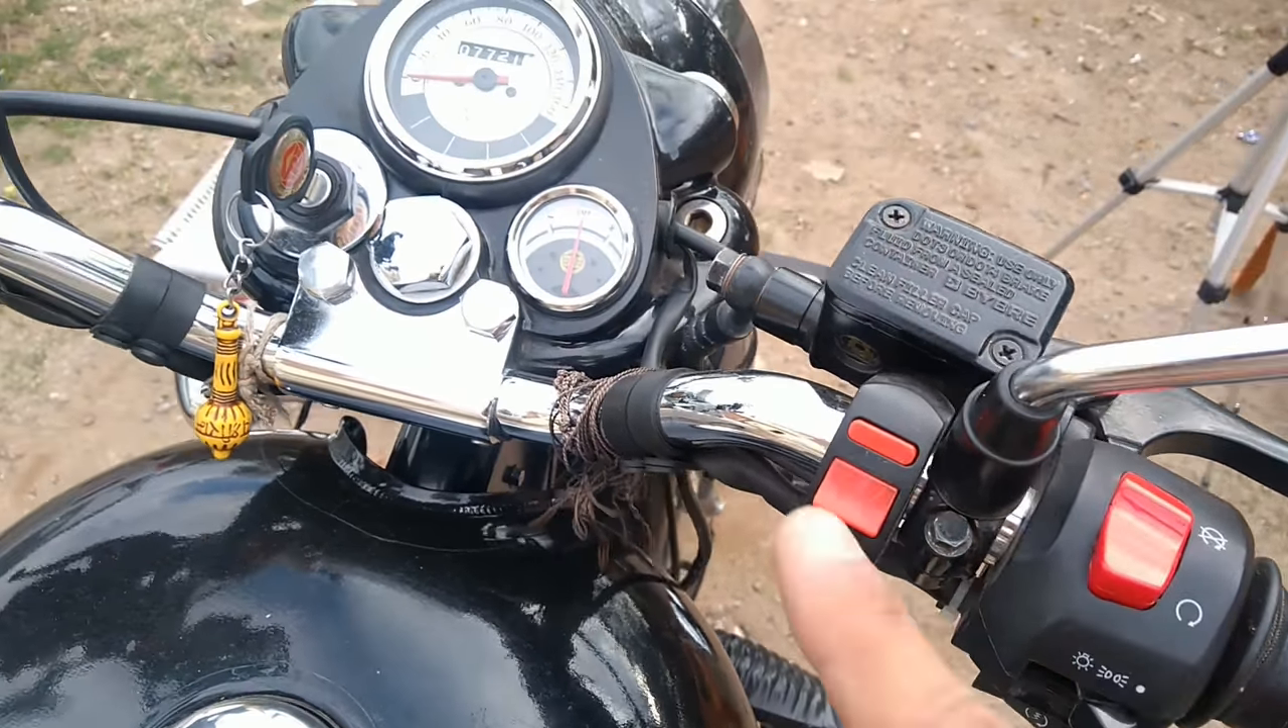हमने यह जो स्विच है इसको लगा लिया है।